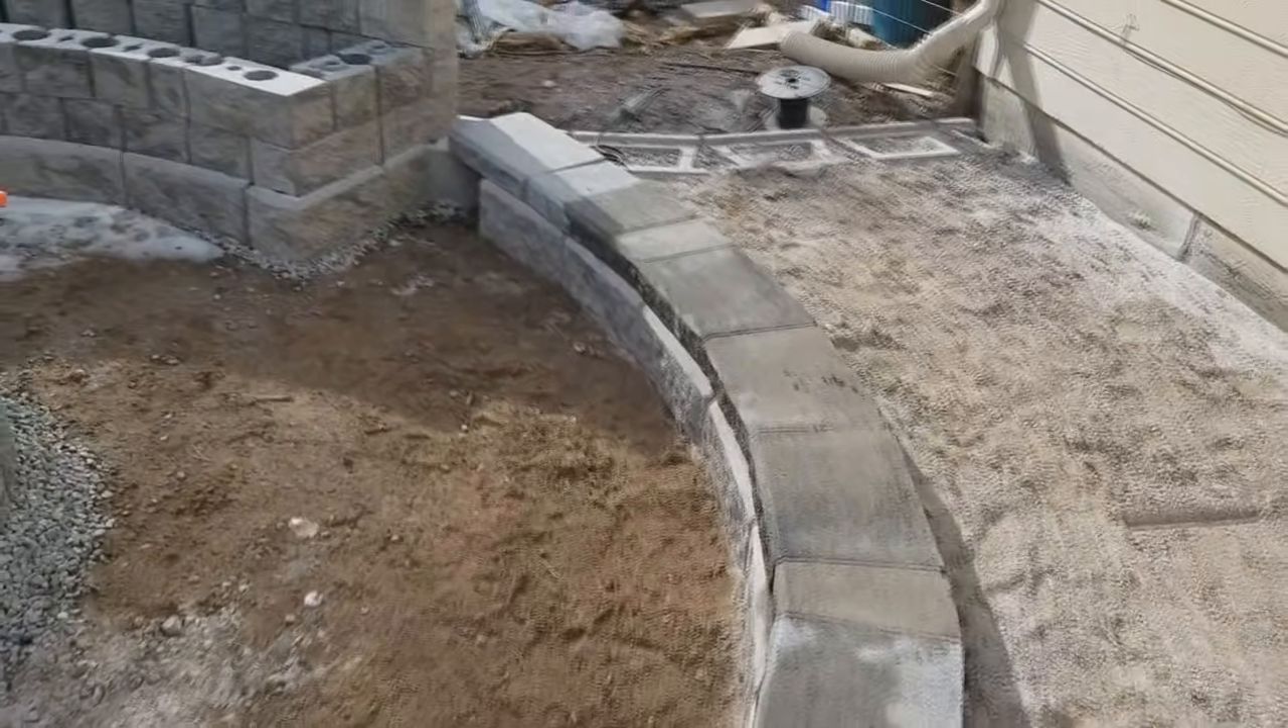Okay, so we got all of our caps all cut in on this radius.